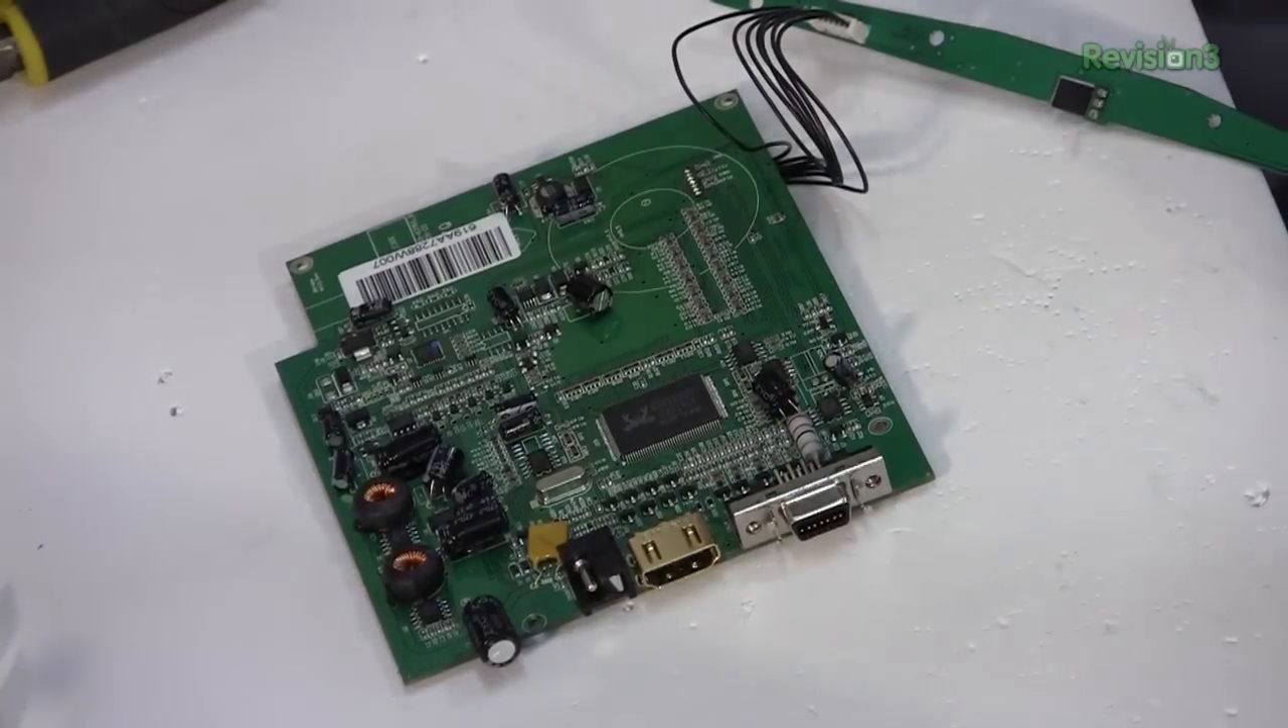I've removed the PCB from the back of the LCD.